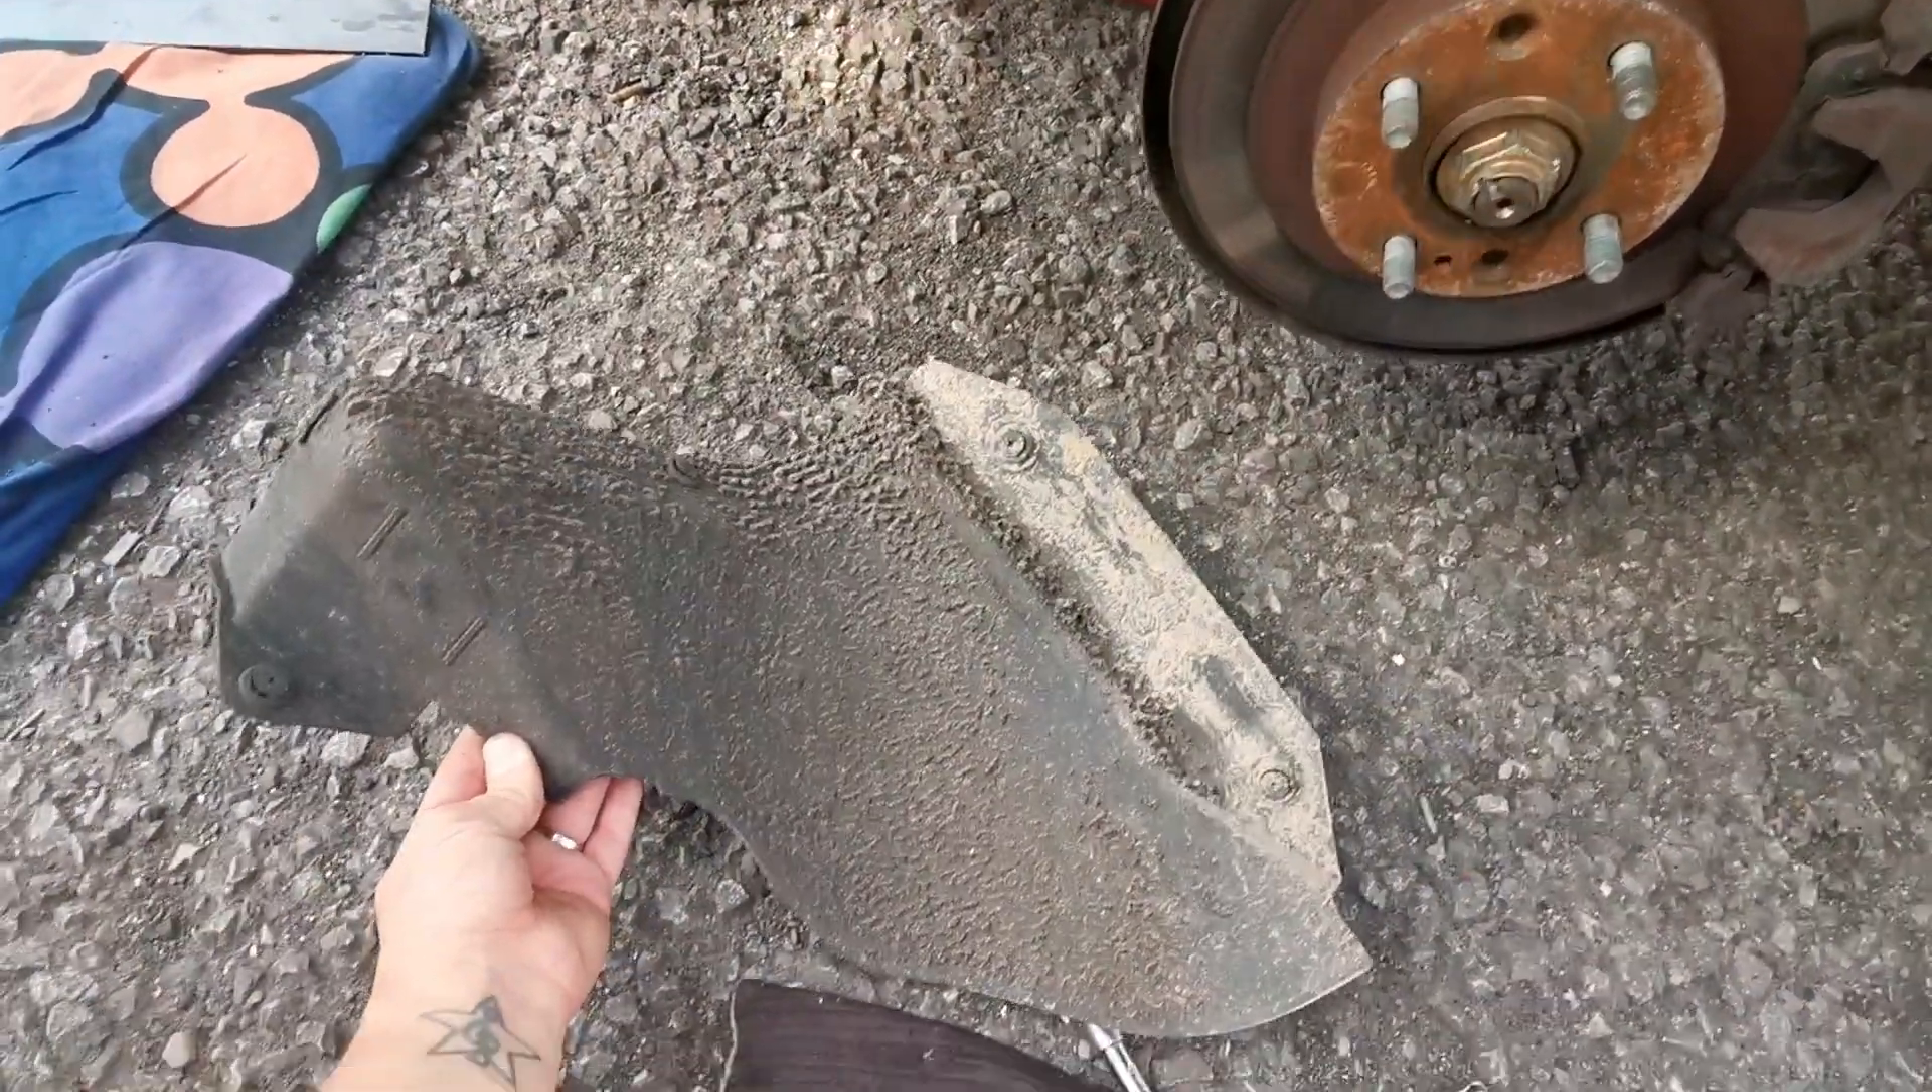I've jacked the car up taking the wheel off and removed this small section of plastic.